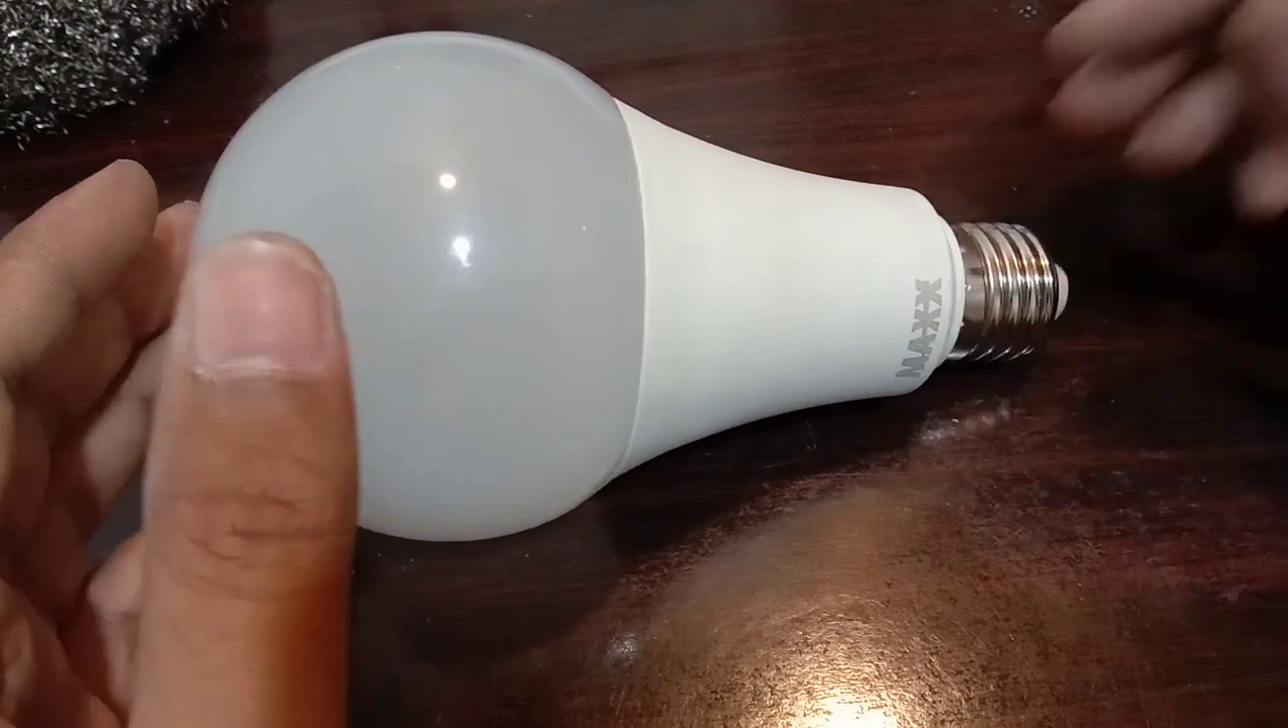تو فائنلی دوستو آپ دیکھ سکتے ہیں کہ اس کے اوپر ہم نے اس کا دیفیوزر بھی لگا دیا ہے۔